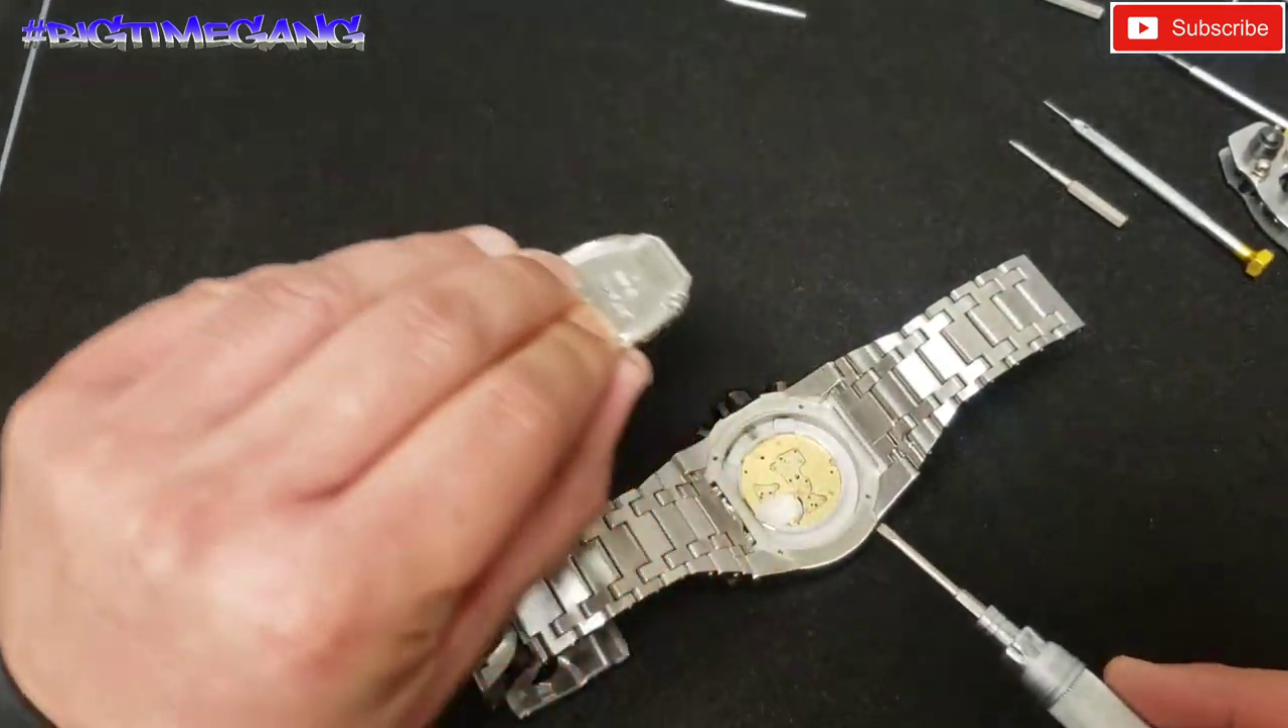Case back is off I left the screws in it.